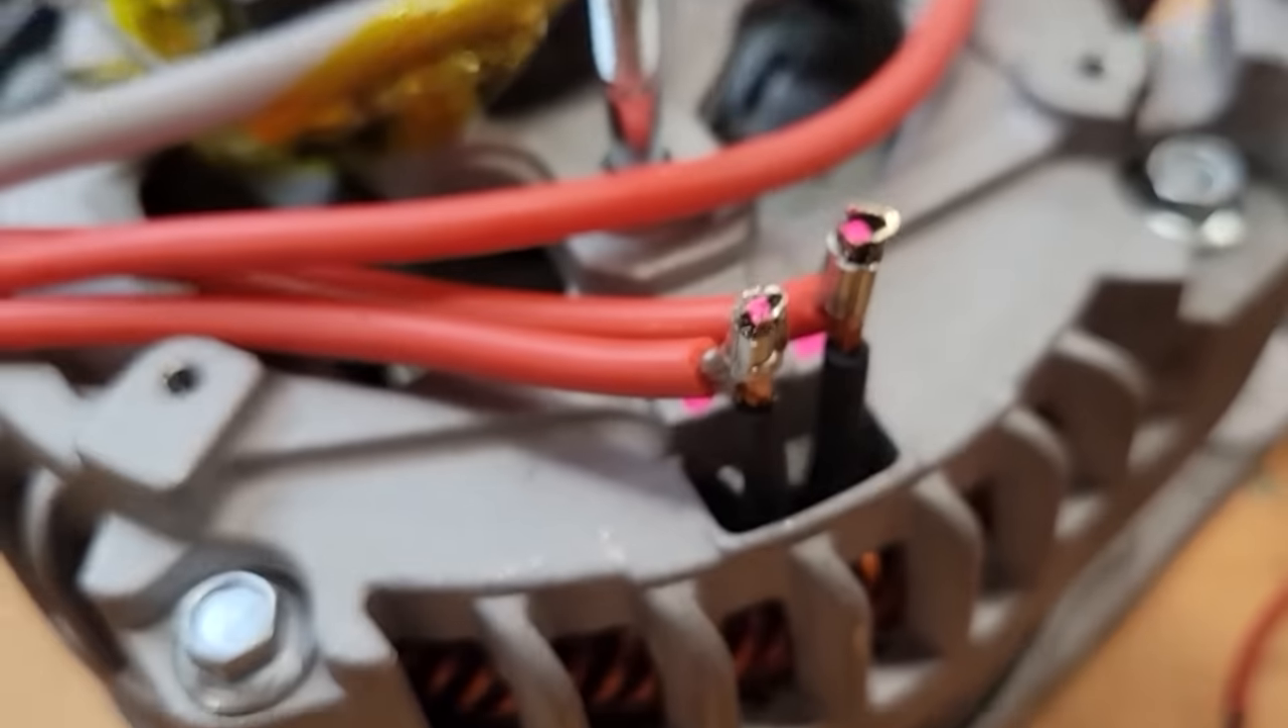We have the crimps done on the end of each wire.